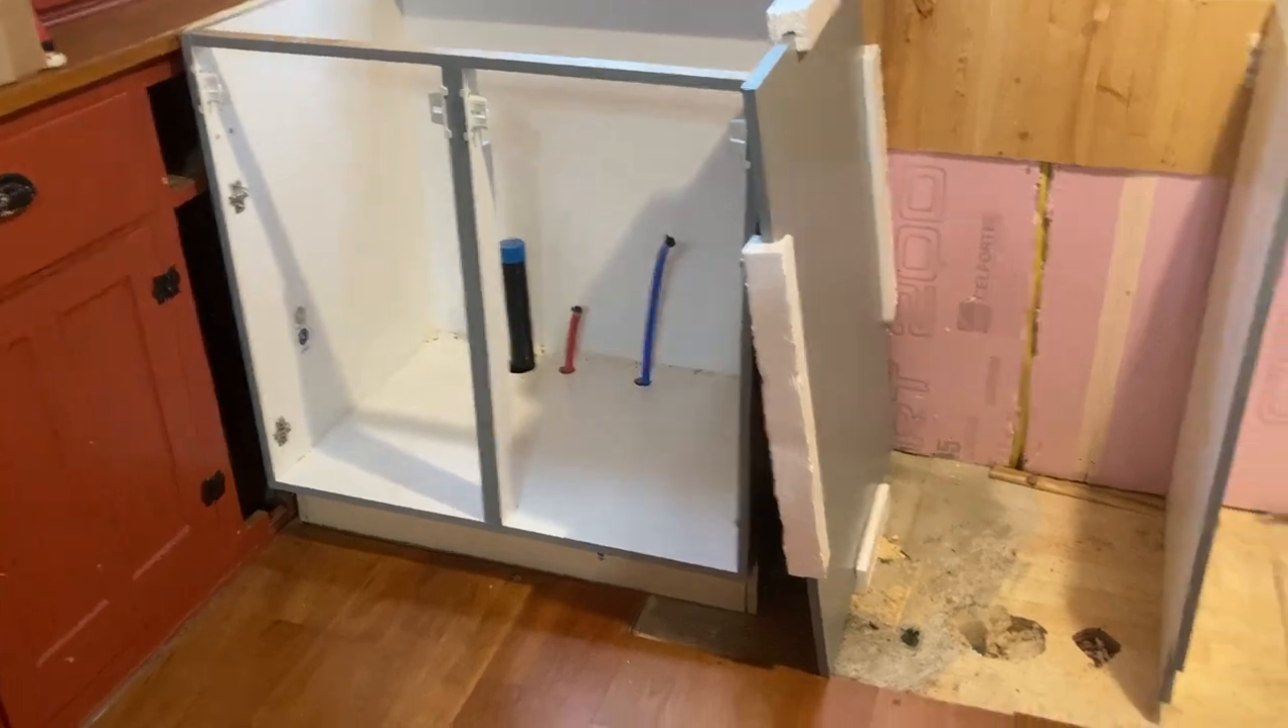So today, the cabinets went in. Dean, our amazing installer, came and made this work.